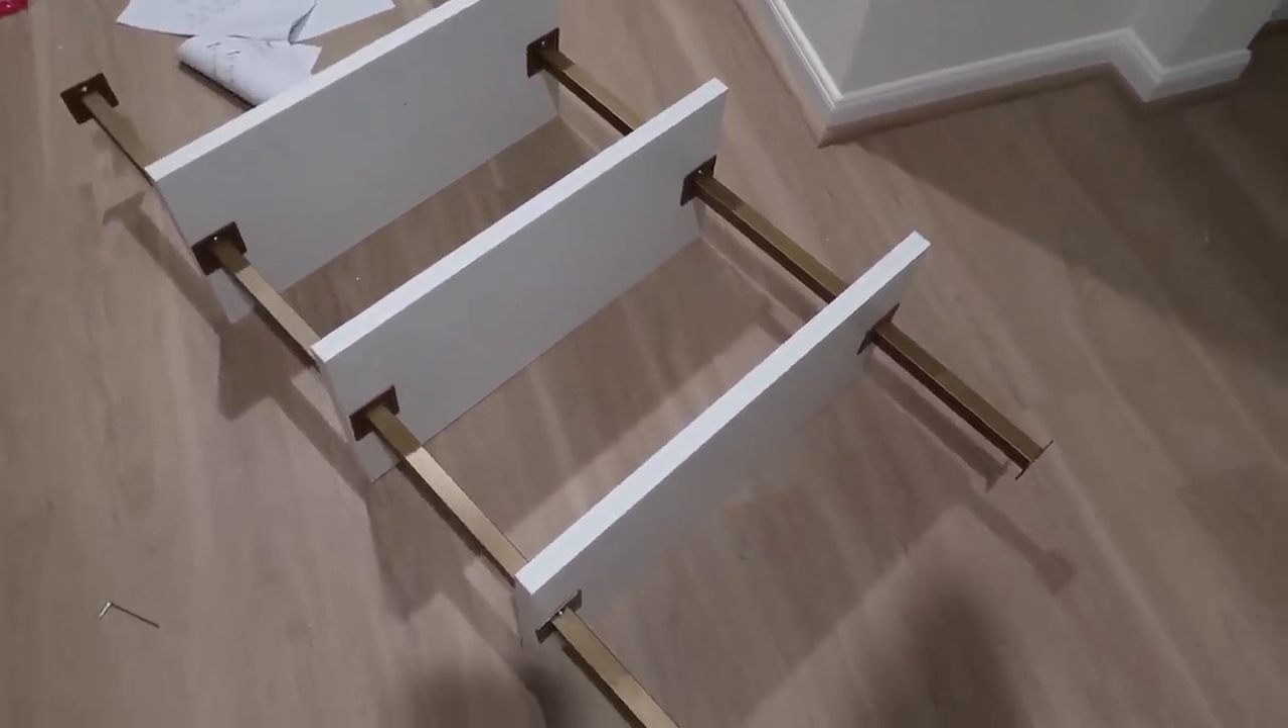Okay so now I'm working on putting together this bookshelf and I already have three of the five shelves done so I'm almost done.